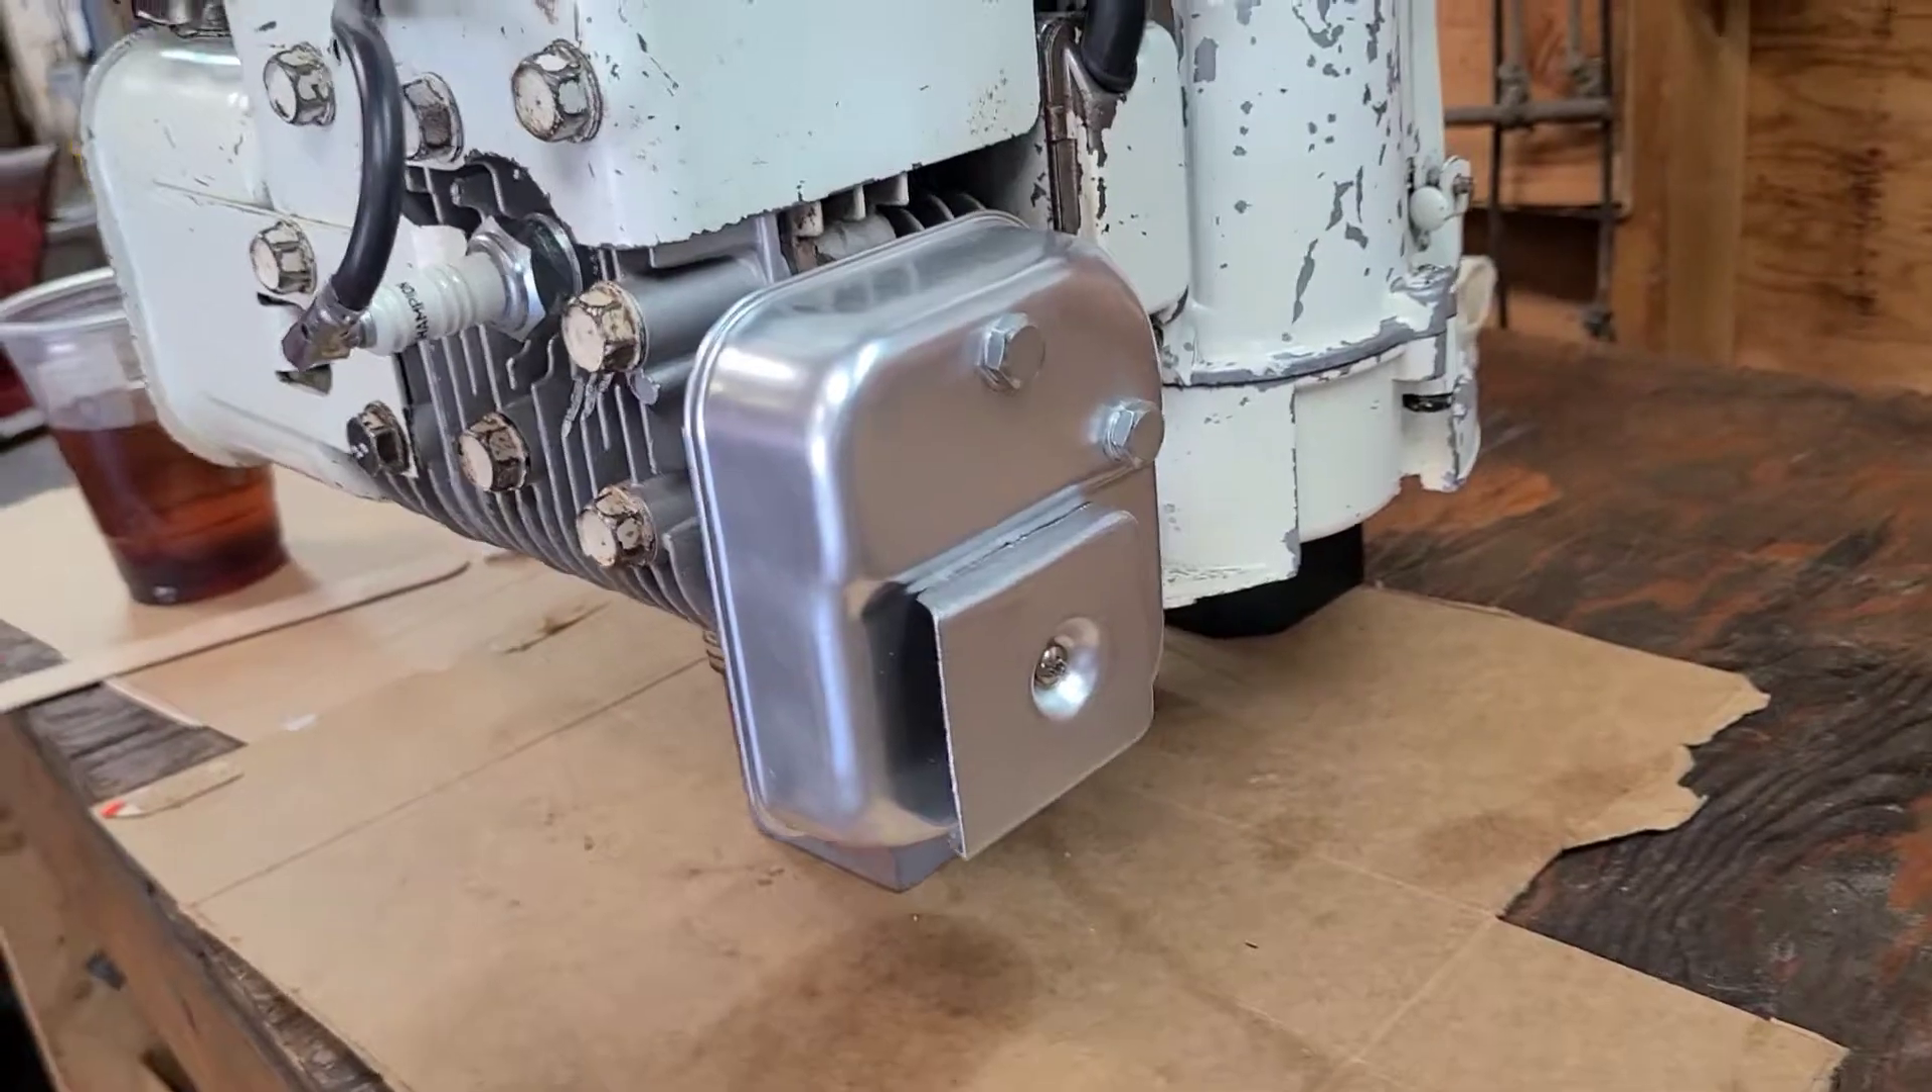The mufflers in place.